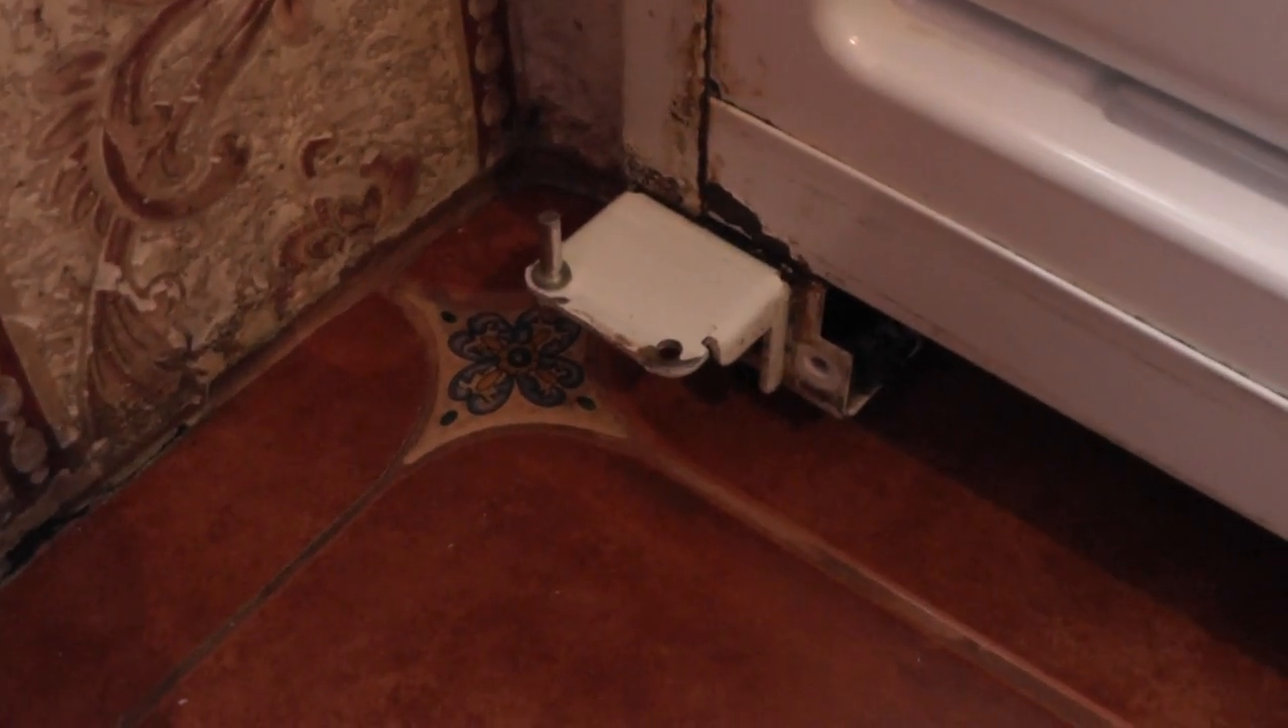Штырек стоит на месте на месте на левой дырочке на левом отверстие теперь нижняя часть подготовлена для установки двери.